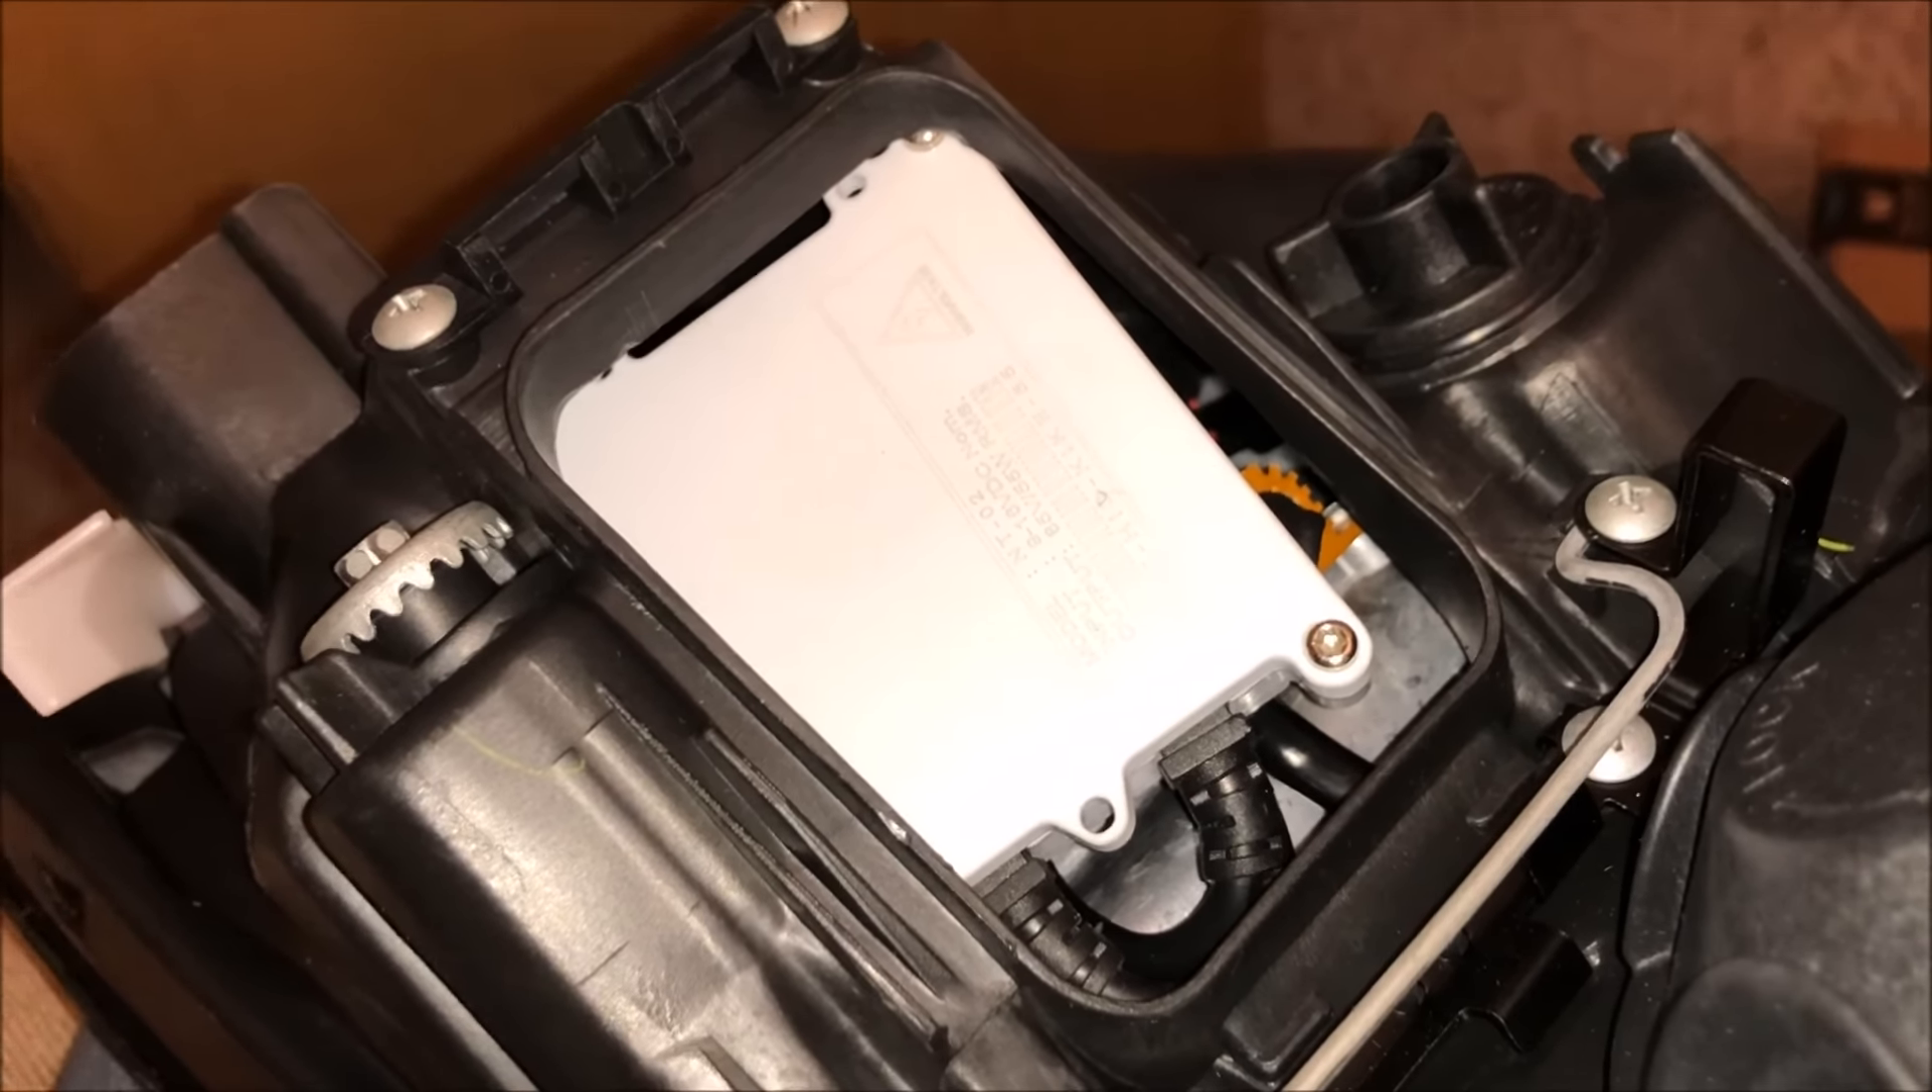So, as you can see, I was actually able to fit the HID kit inside within the headlight. And, obviously, it's a very tight fit in there.